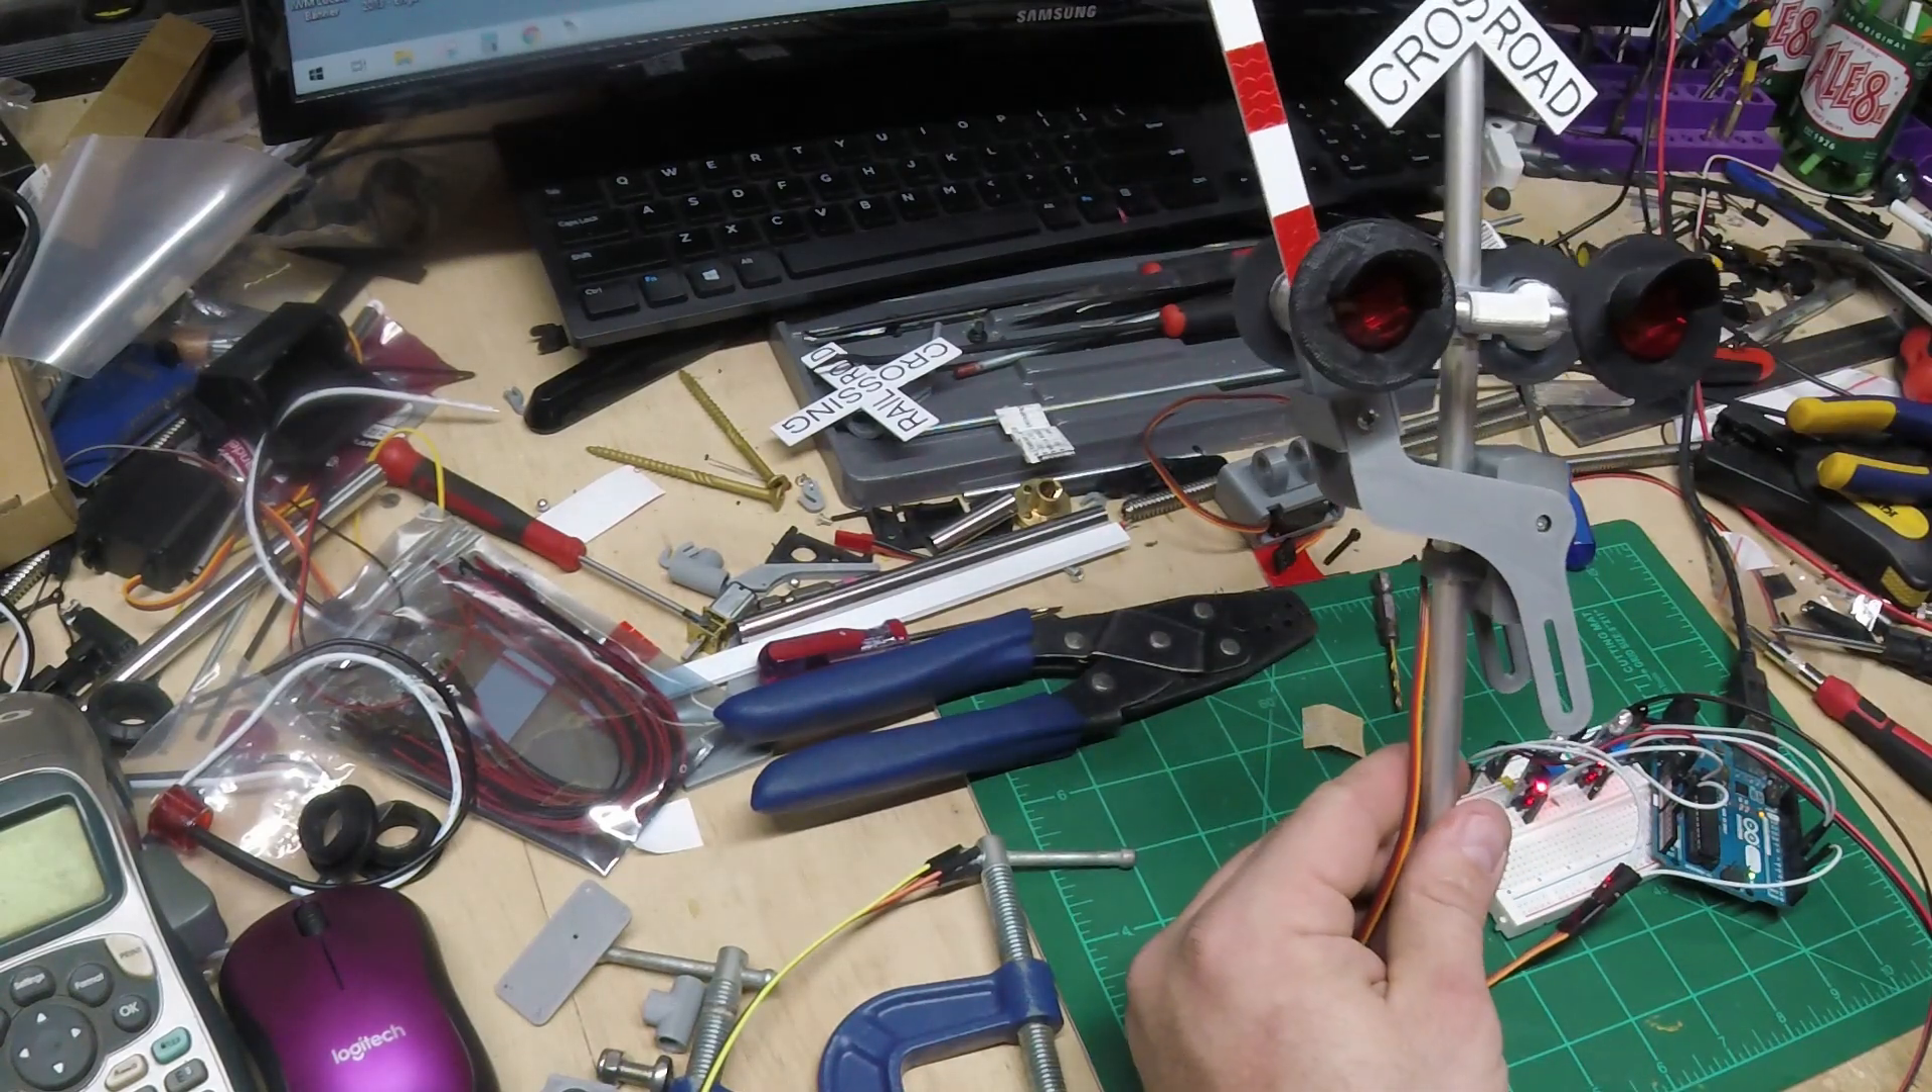I've got the sun shades and the lenses uh glued into each one so i'm really happy the way this turns out.